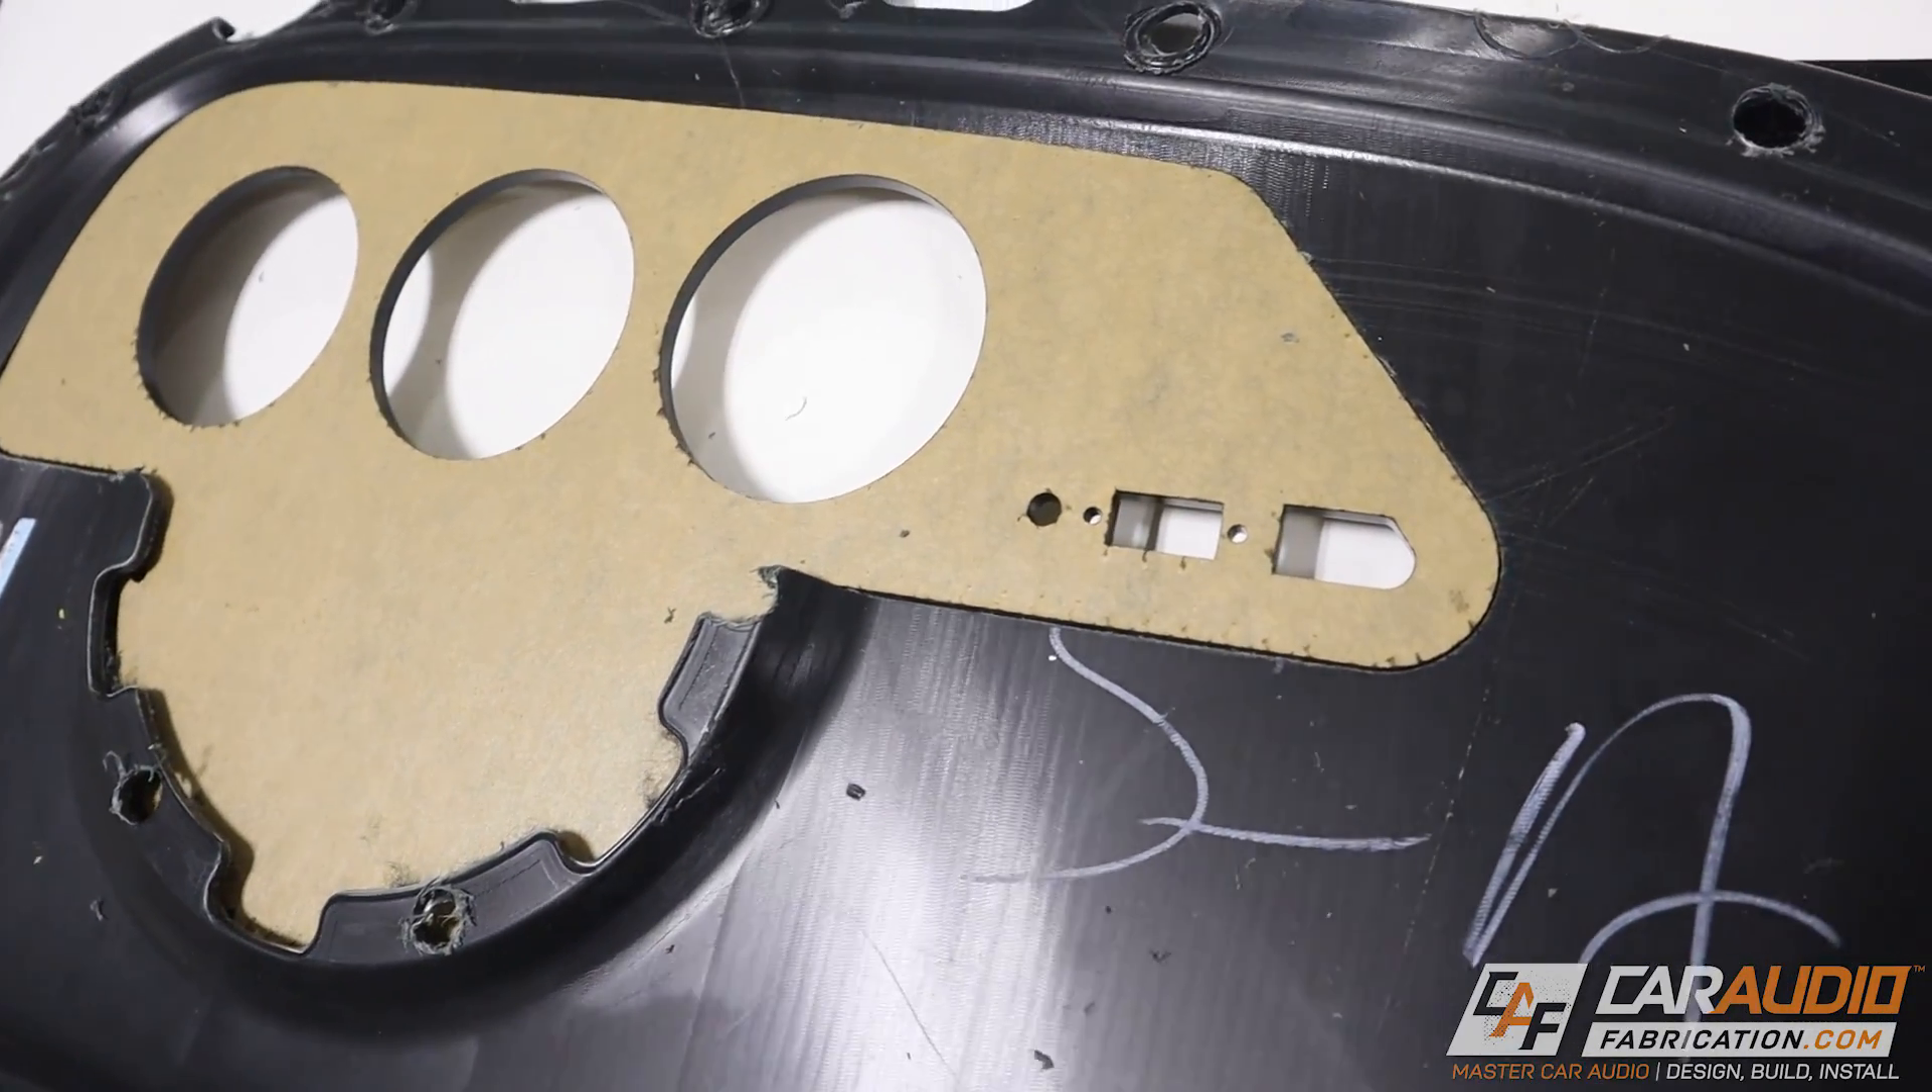Now that the OEM panel is cut you can see that my piece that fits inside fits really nice like a perfect puzzle piece matches up with that outside profile.